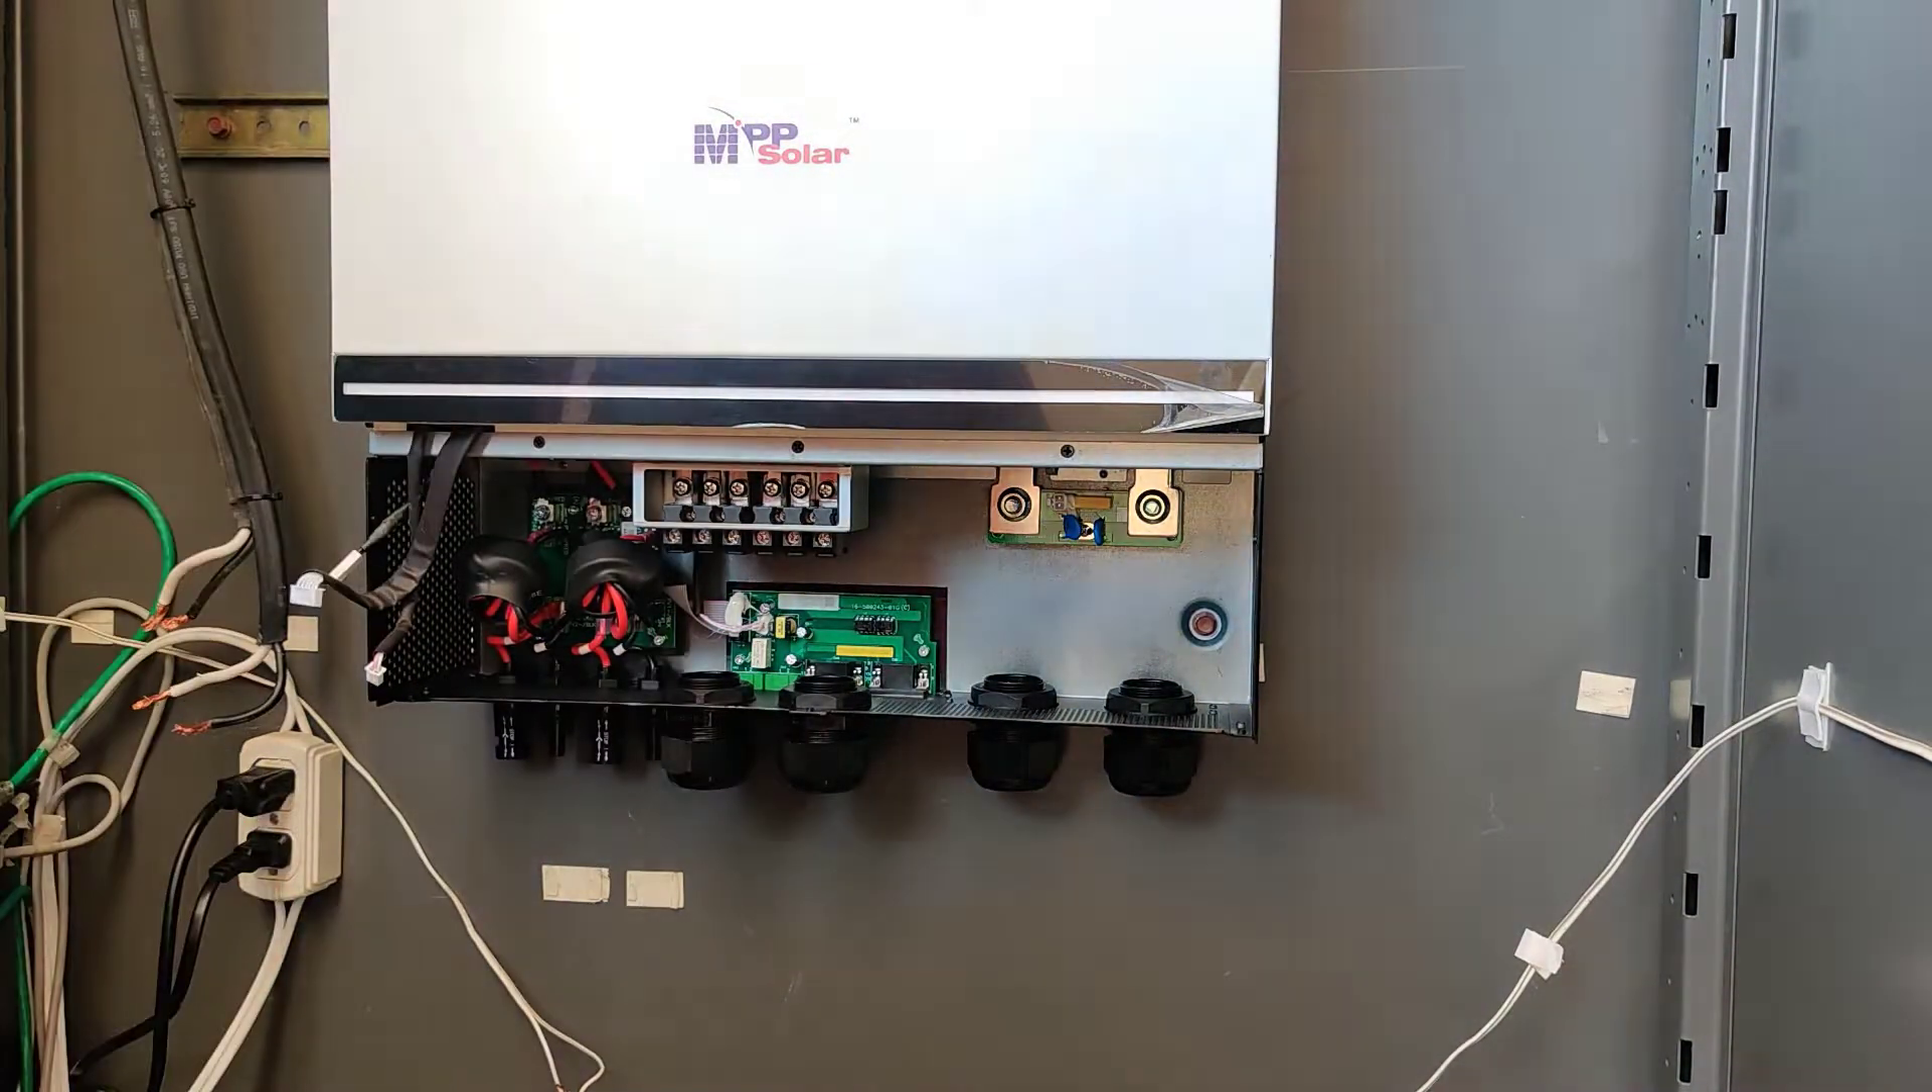Le he colocado estos acoplamientos por donde van a entrar los cables hacia el interior del inversor.